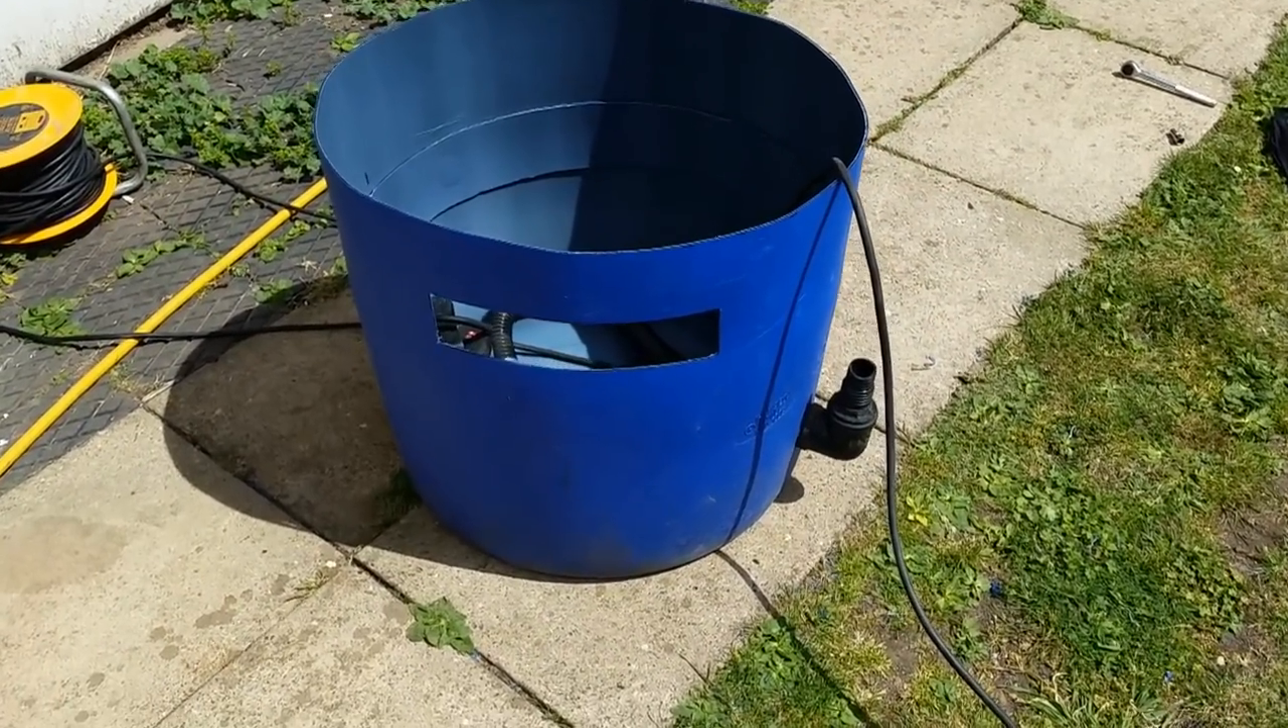You can see I've put my a outlet on the side of the tub there.